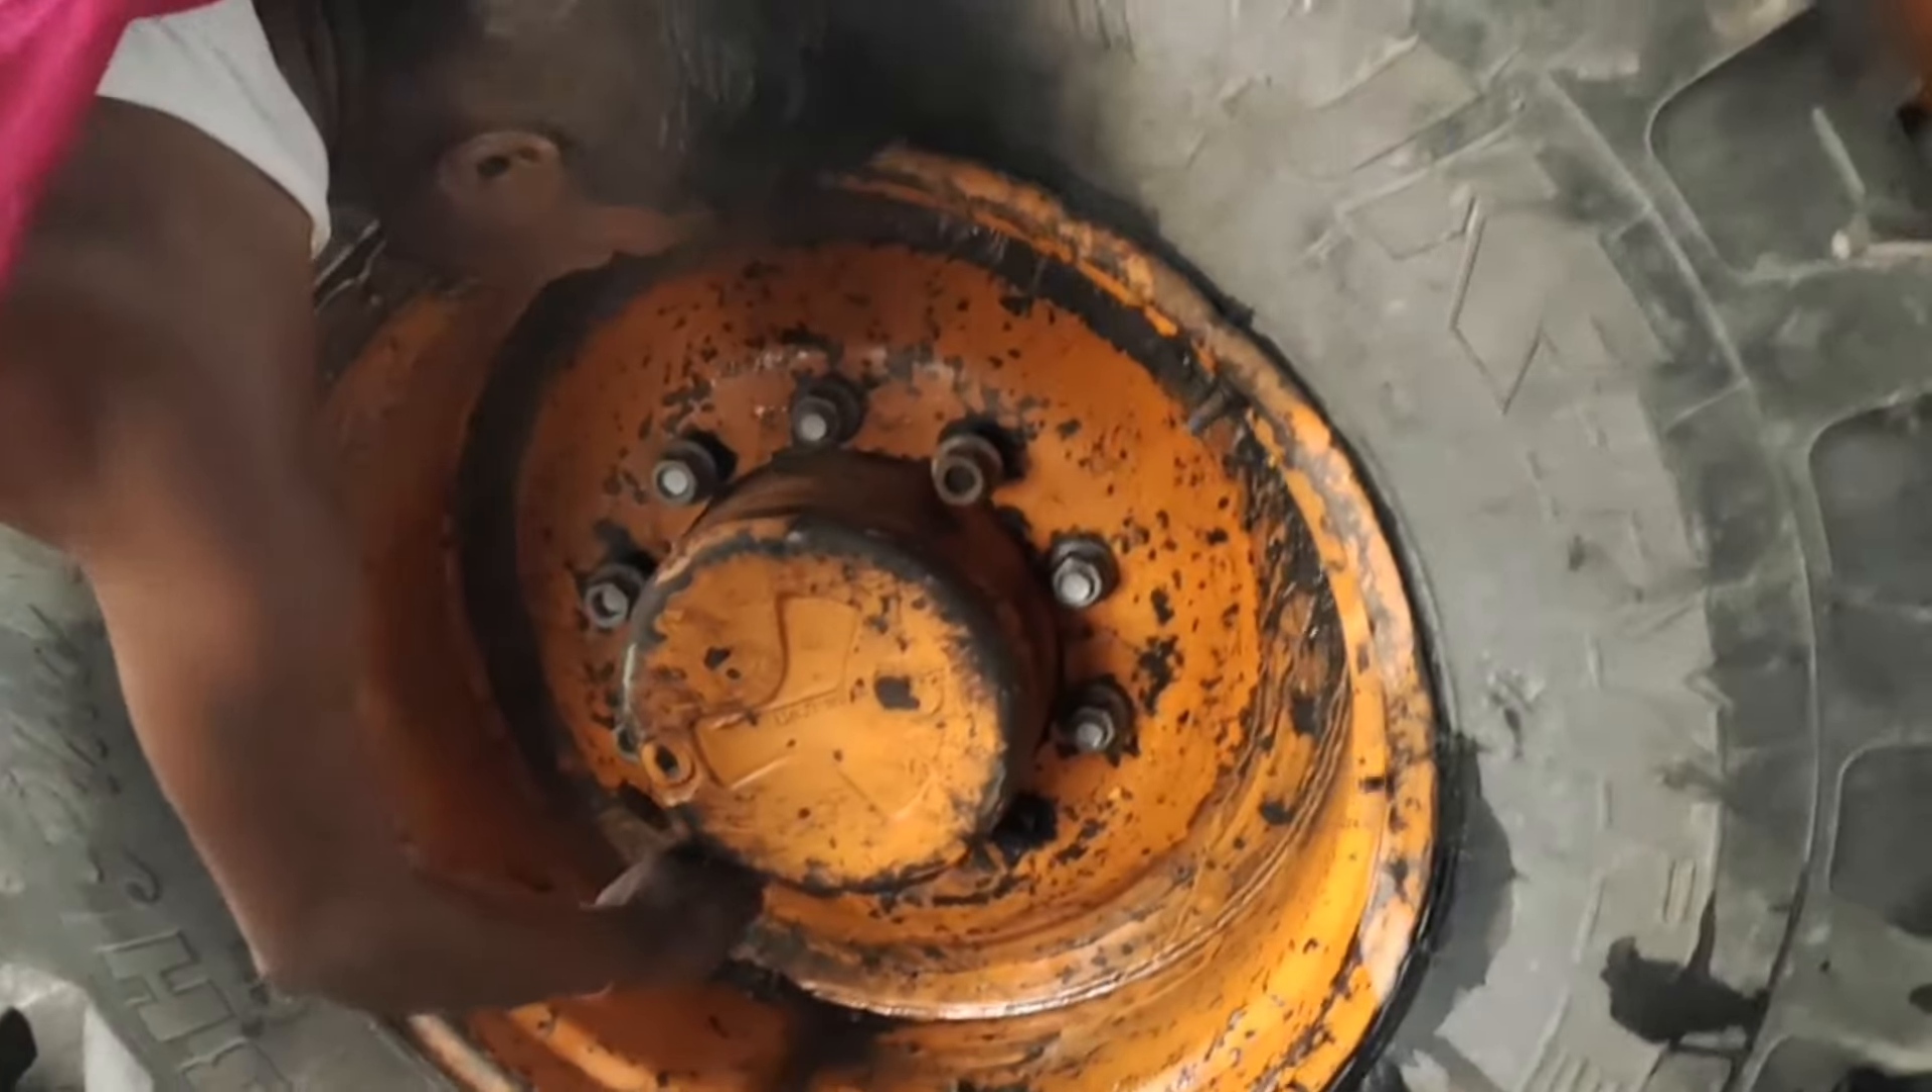तो आप देख सकते हैं टायर लगा दिया गया है।